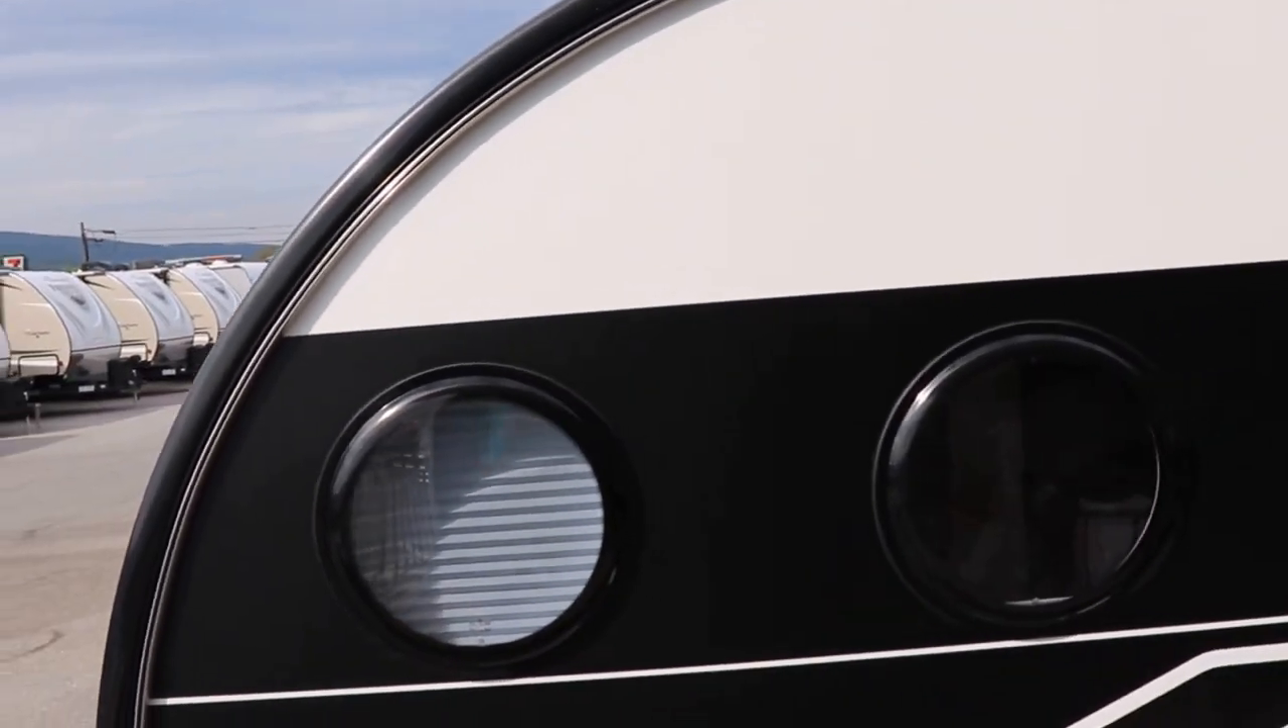You can see I have one of the shades on, one of the shades off.